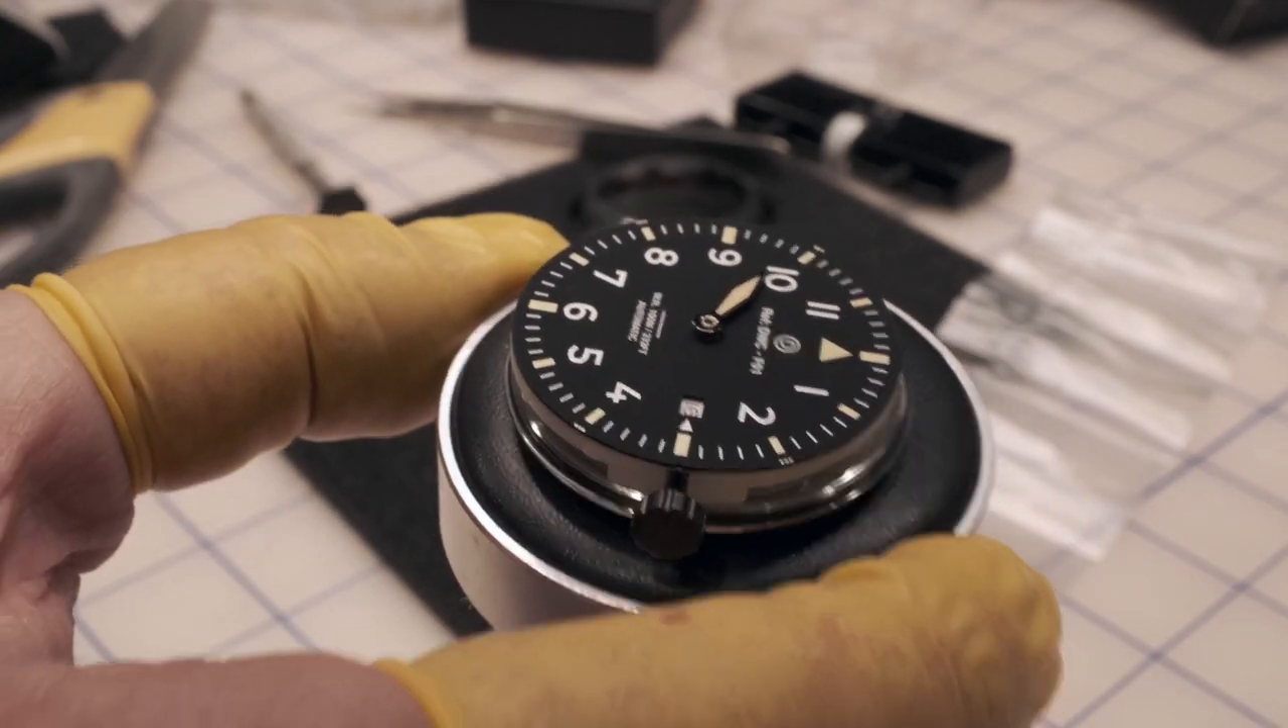Okay so i think we got the hour hand on there um need to check that but we'll do the minute hand now.